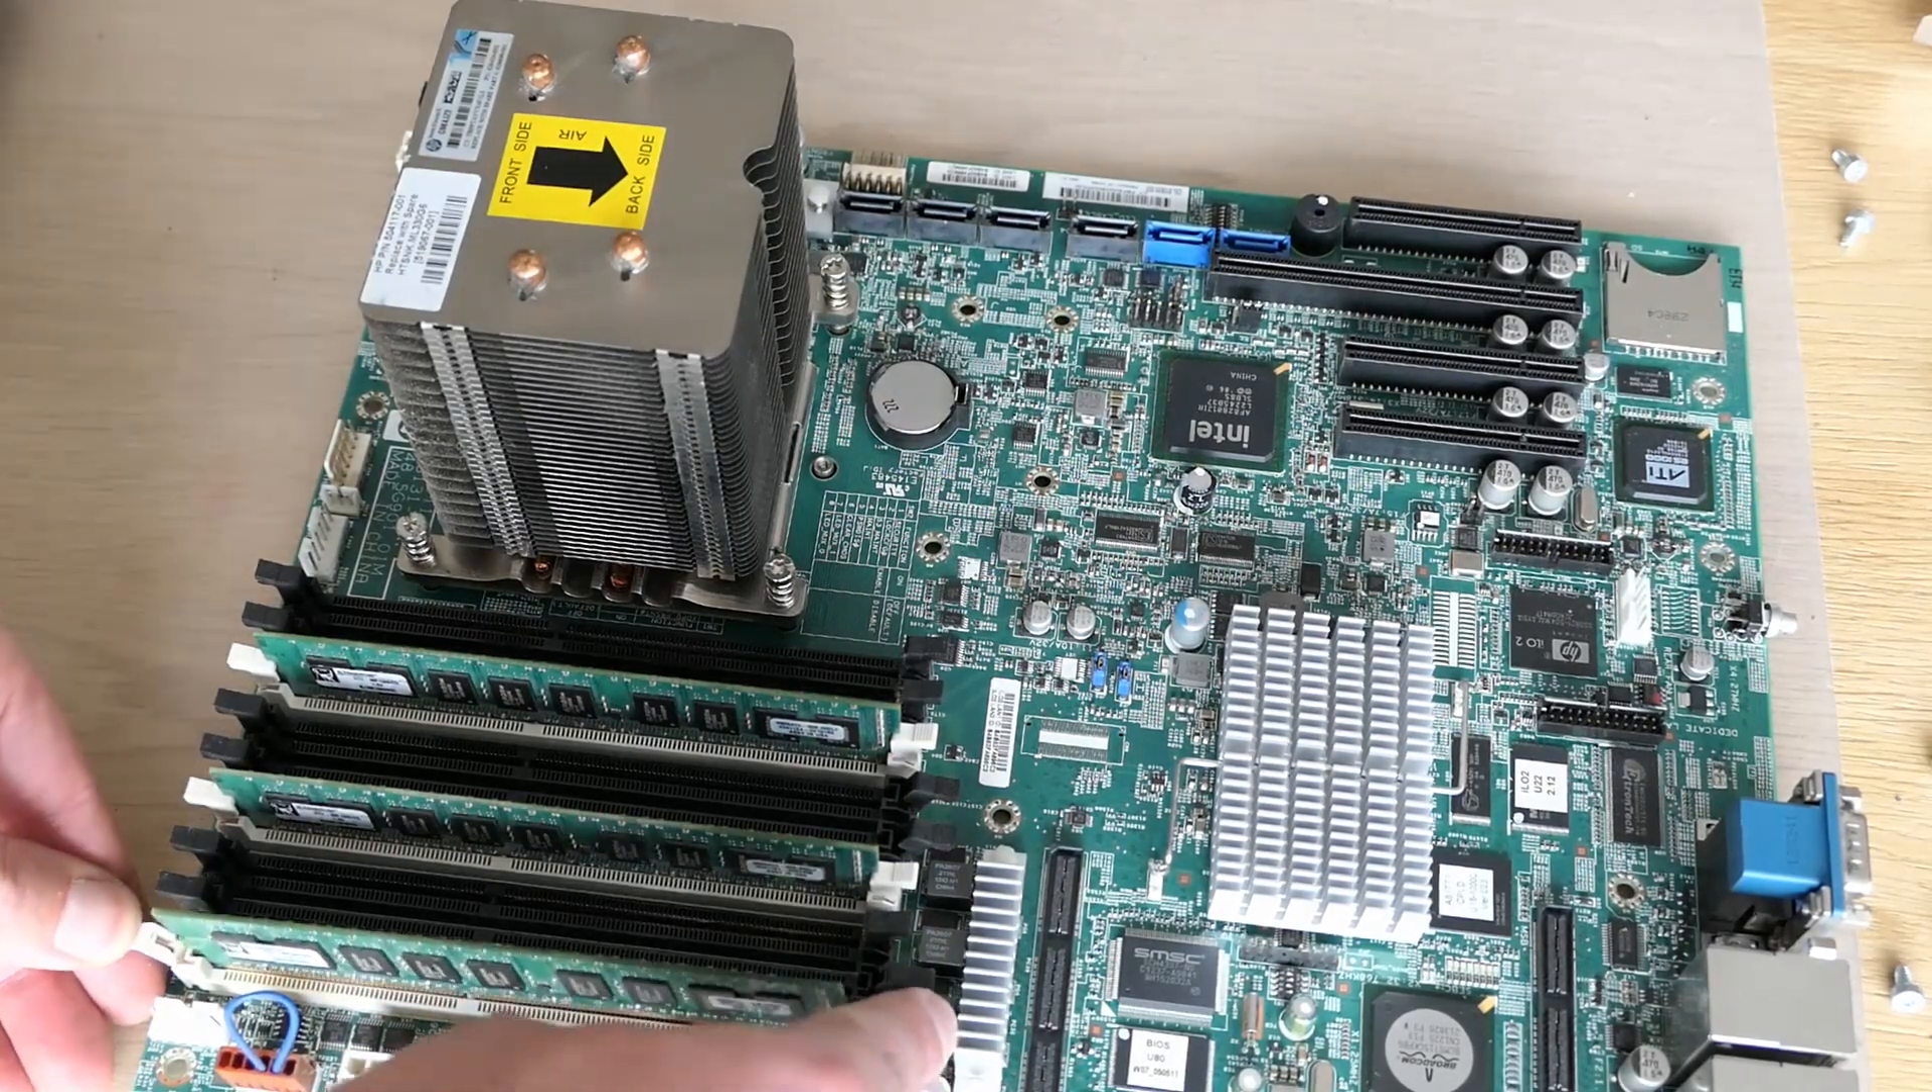We're almost done with the disassembly but we still need to remove the memory from the board and the CPU.